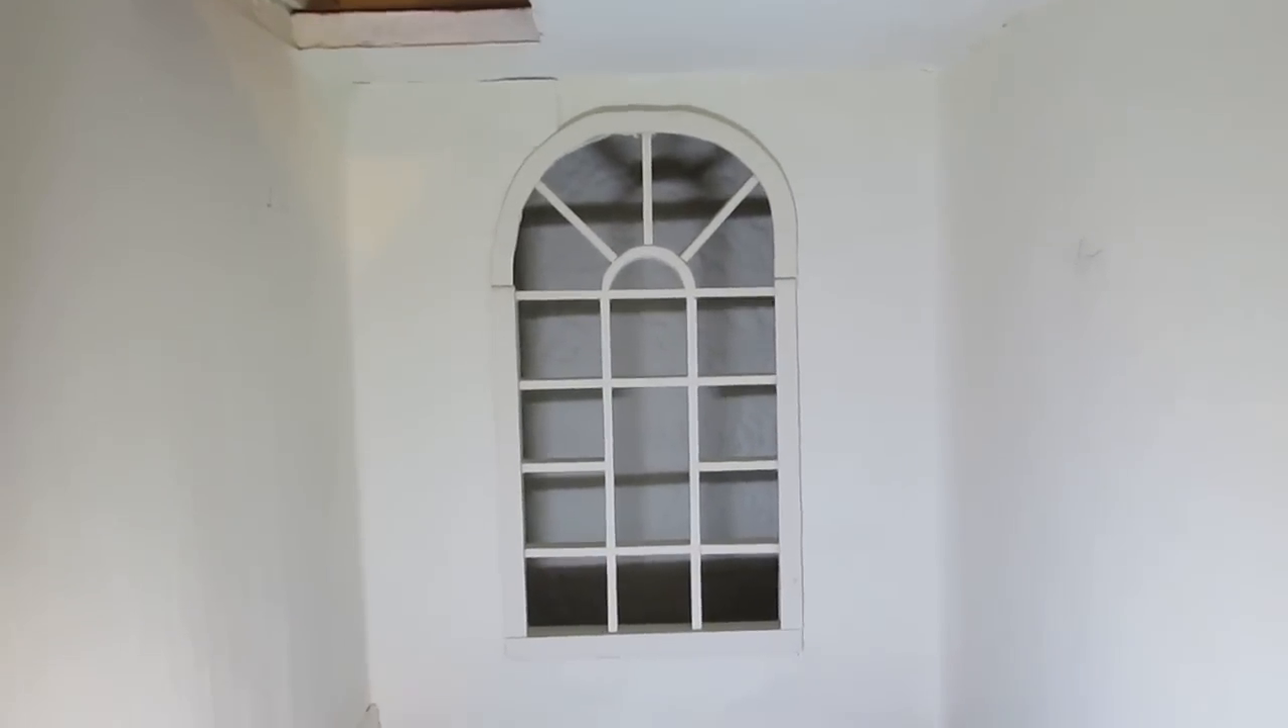And there is the window with the surround in place.